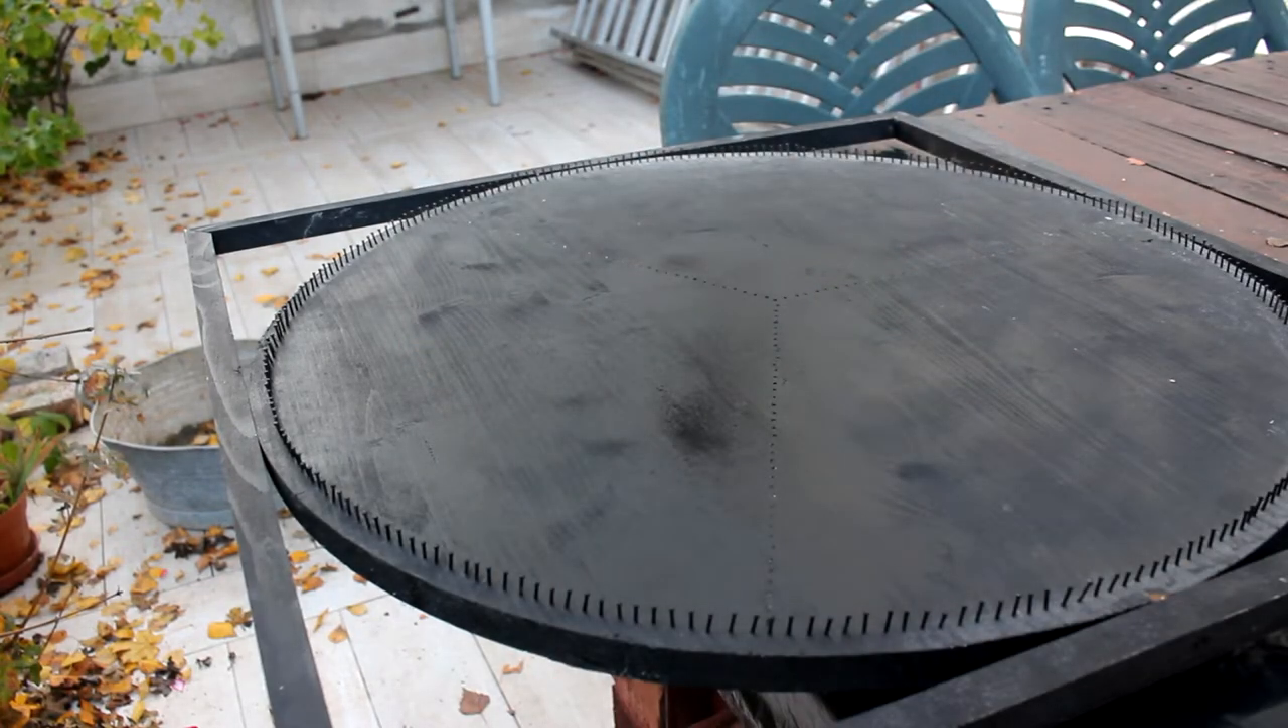You can see the nails hammered around the perimeter.